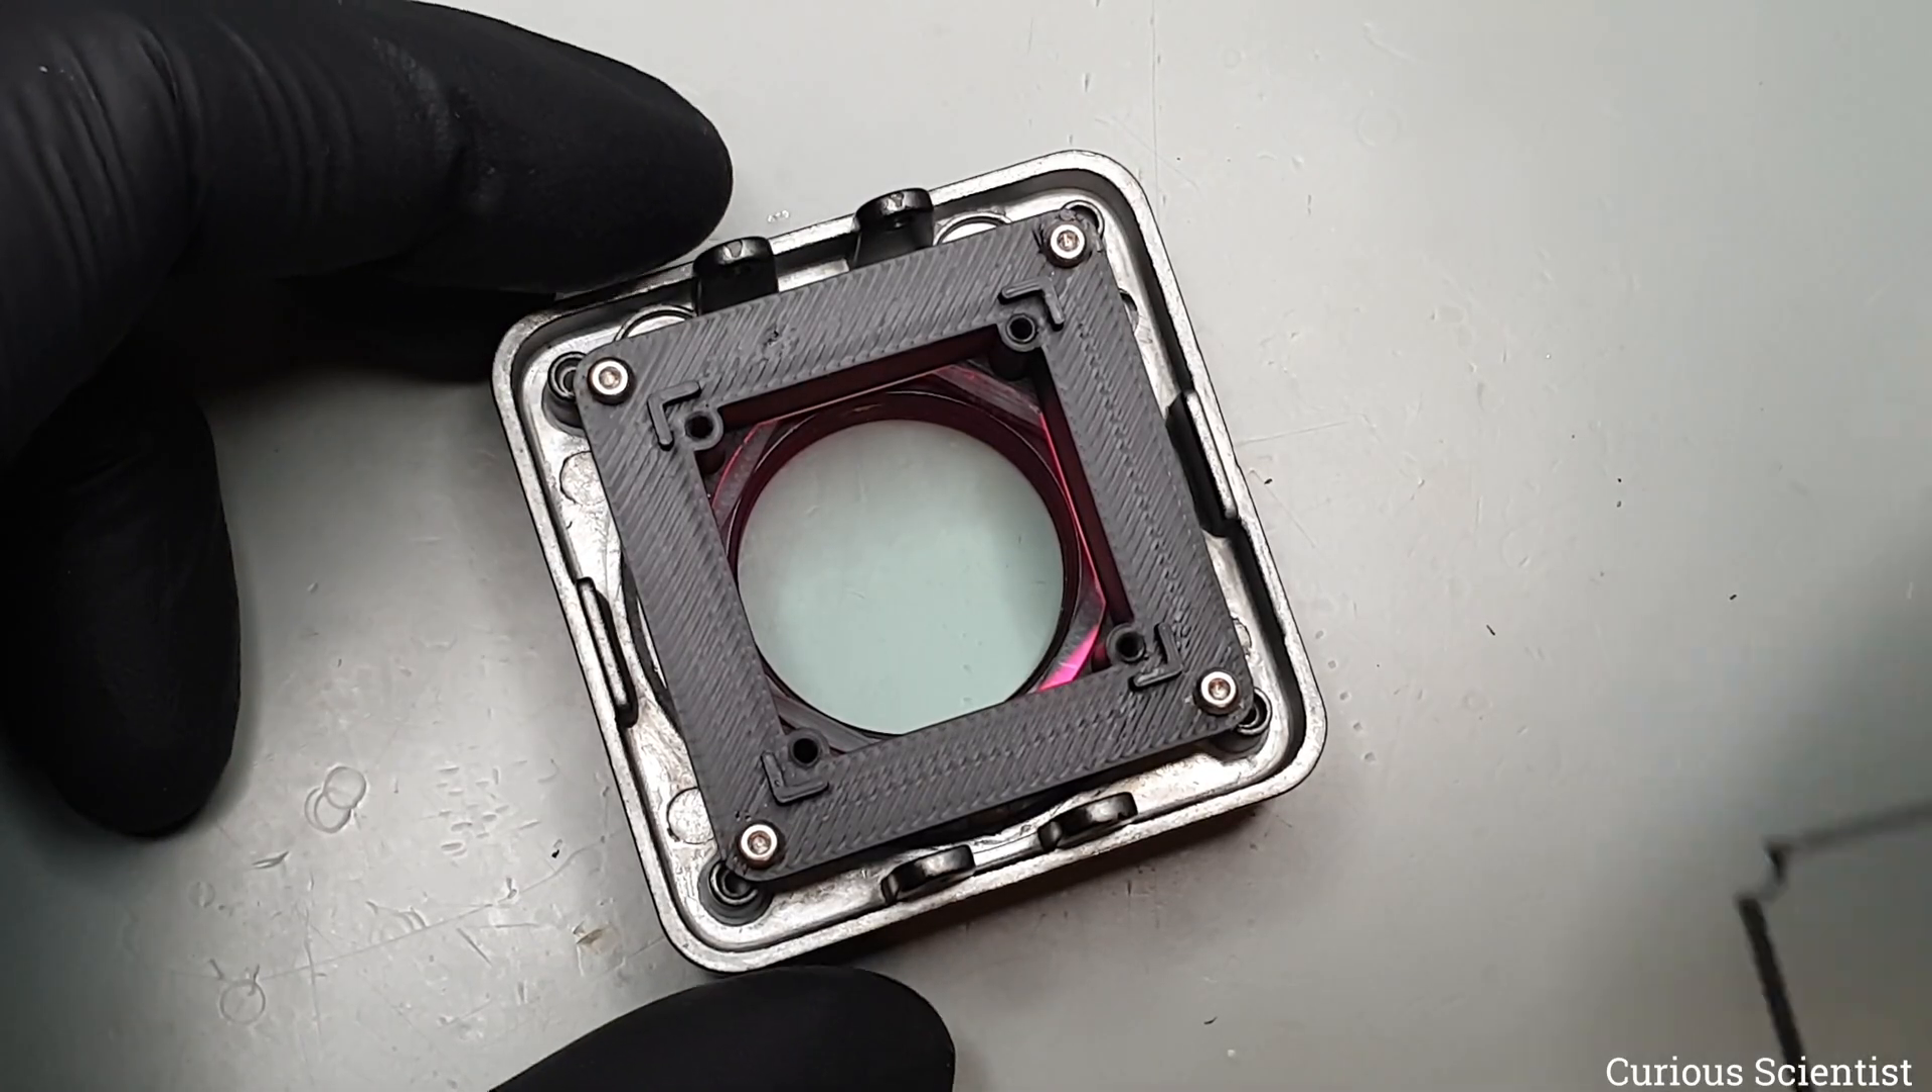So I printed a small frame thingy that I wedged into the seat.